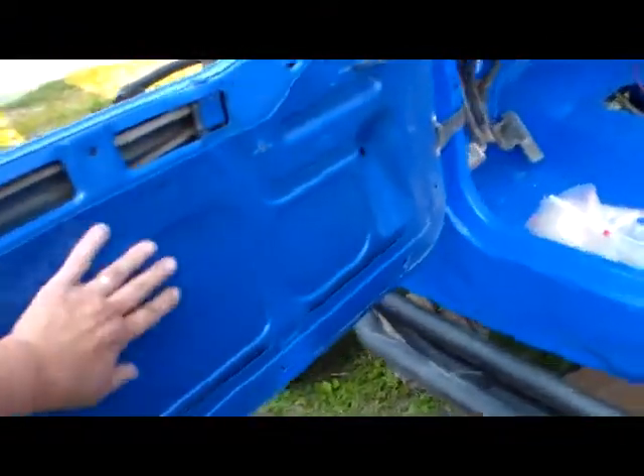I still have the insides of the doors I need to put back together.